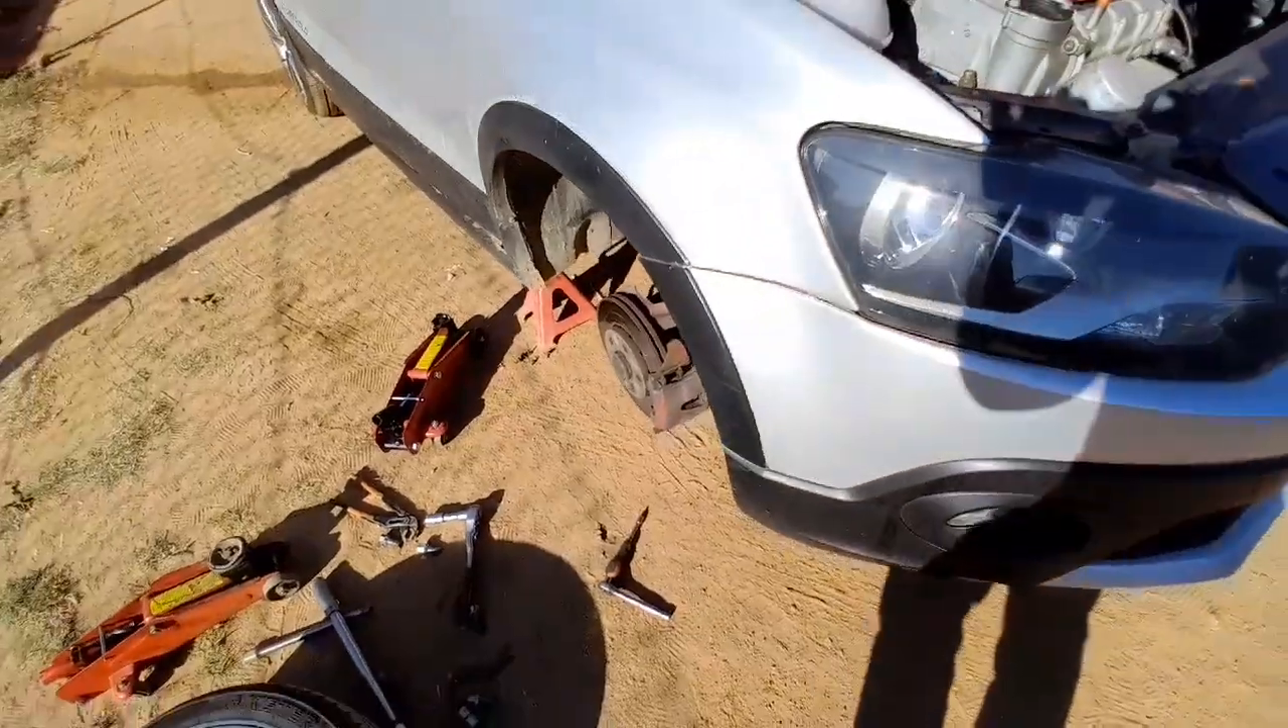I've removed the wheel wheel is off on the jack stand.